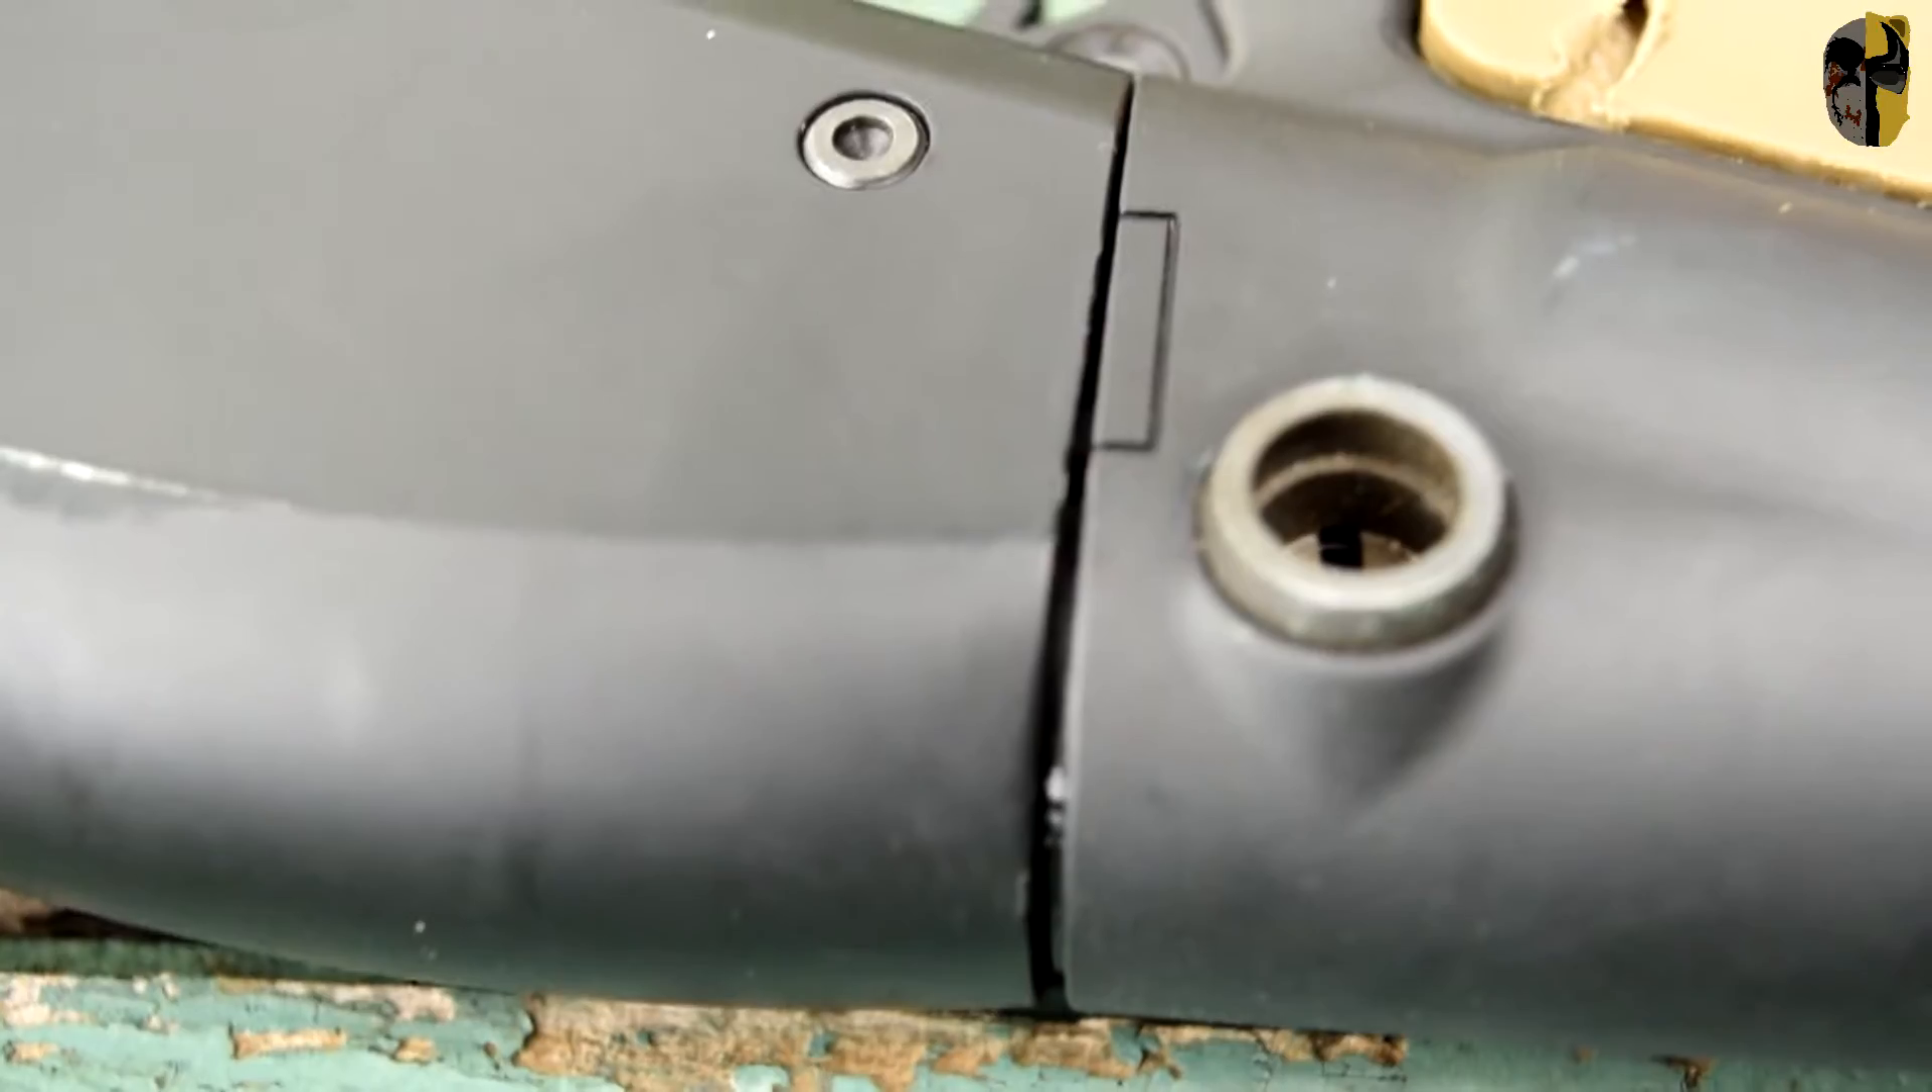All right guys um at first glance i don't think it's going to work because there's a huge gap in between the two pieces but i'm going to go ahead and hook up the gas tank to see what happens.